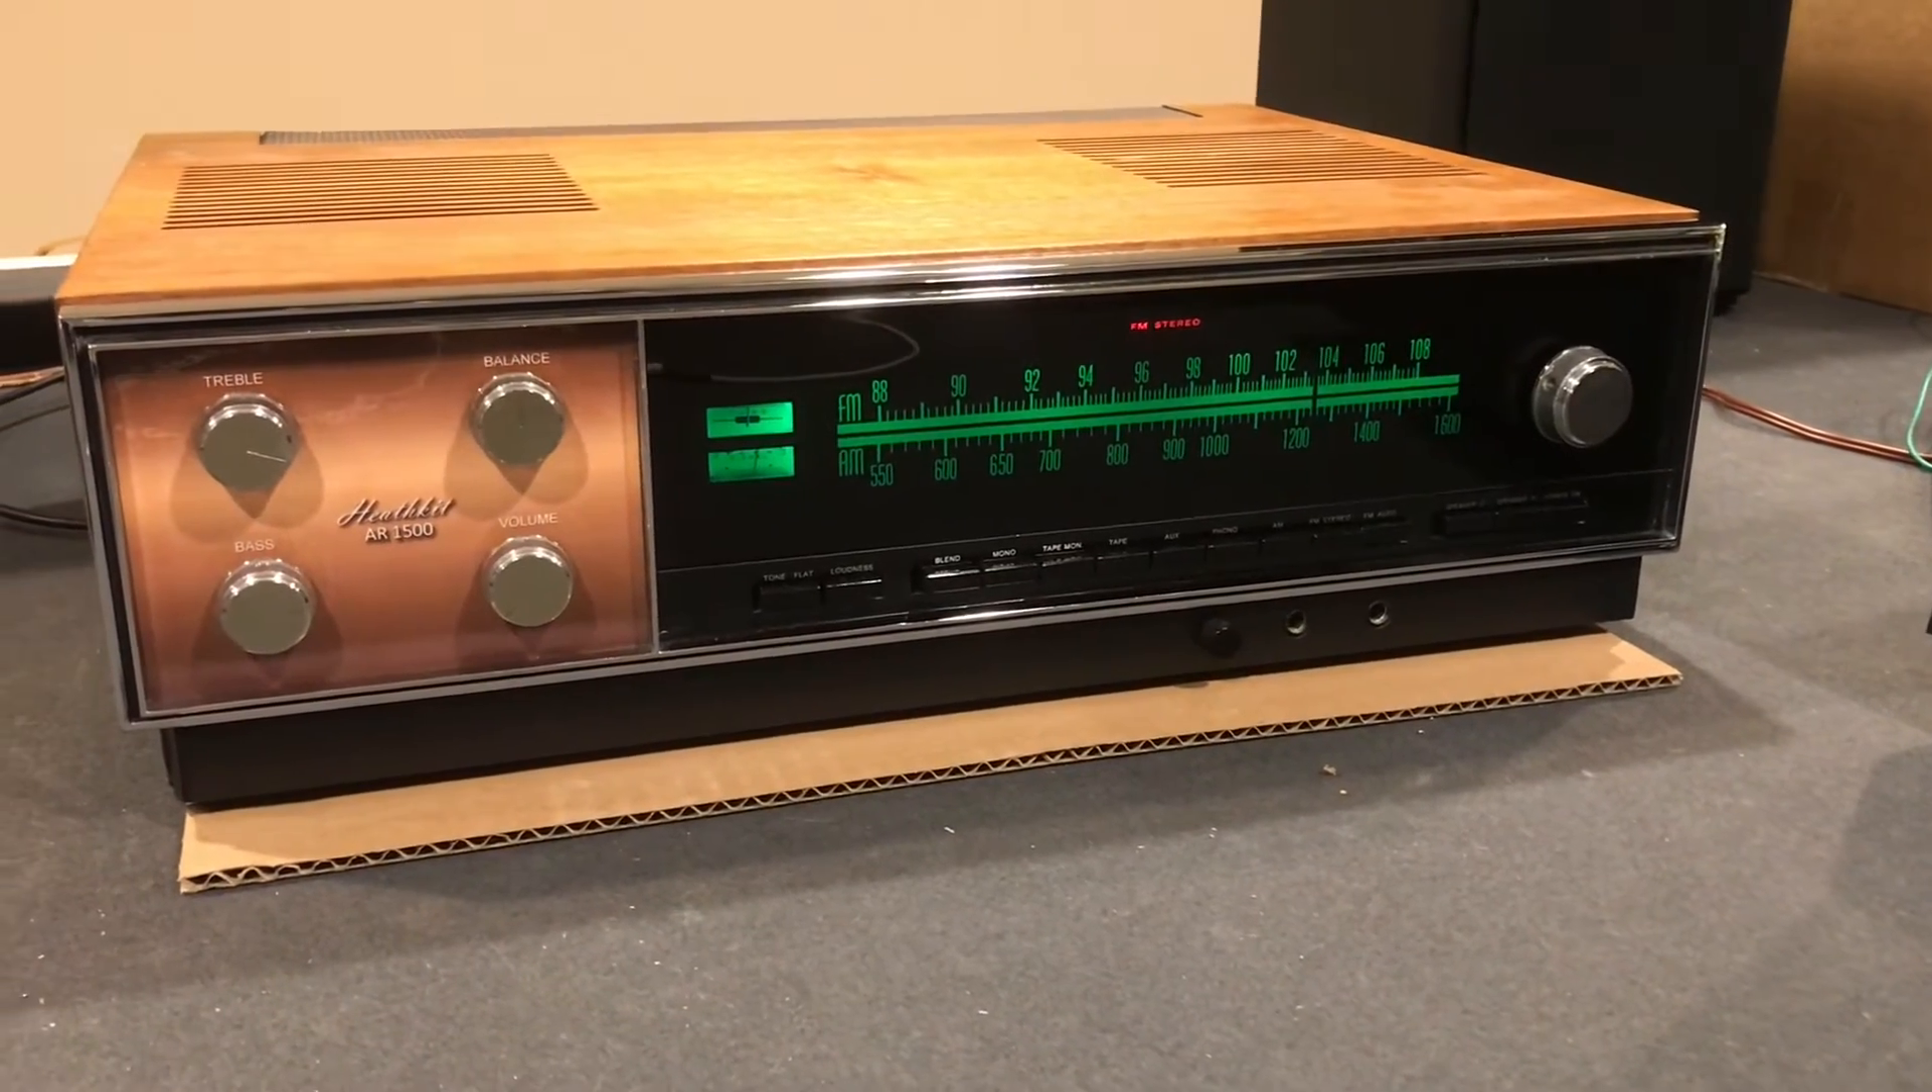I got the unit all back together again.